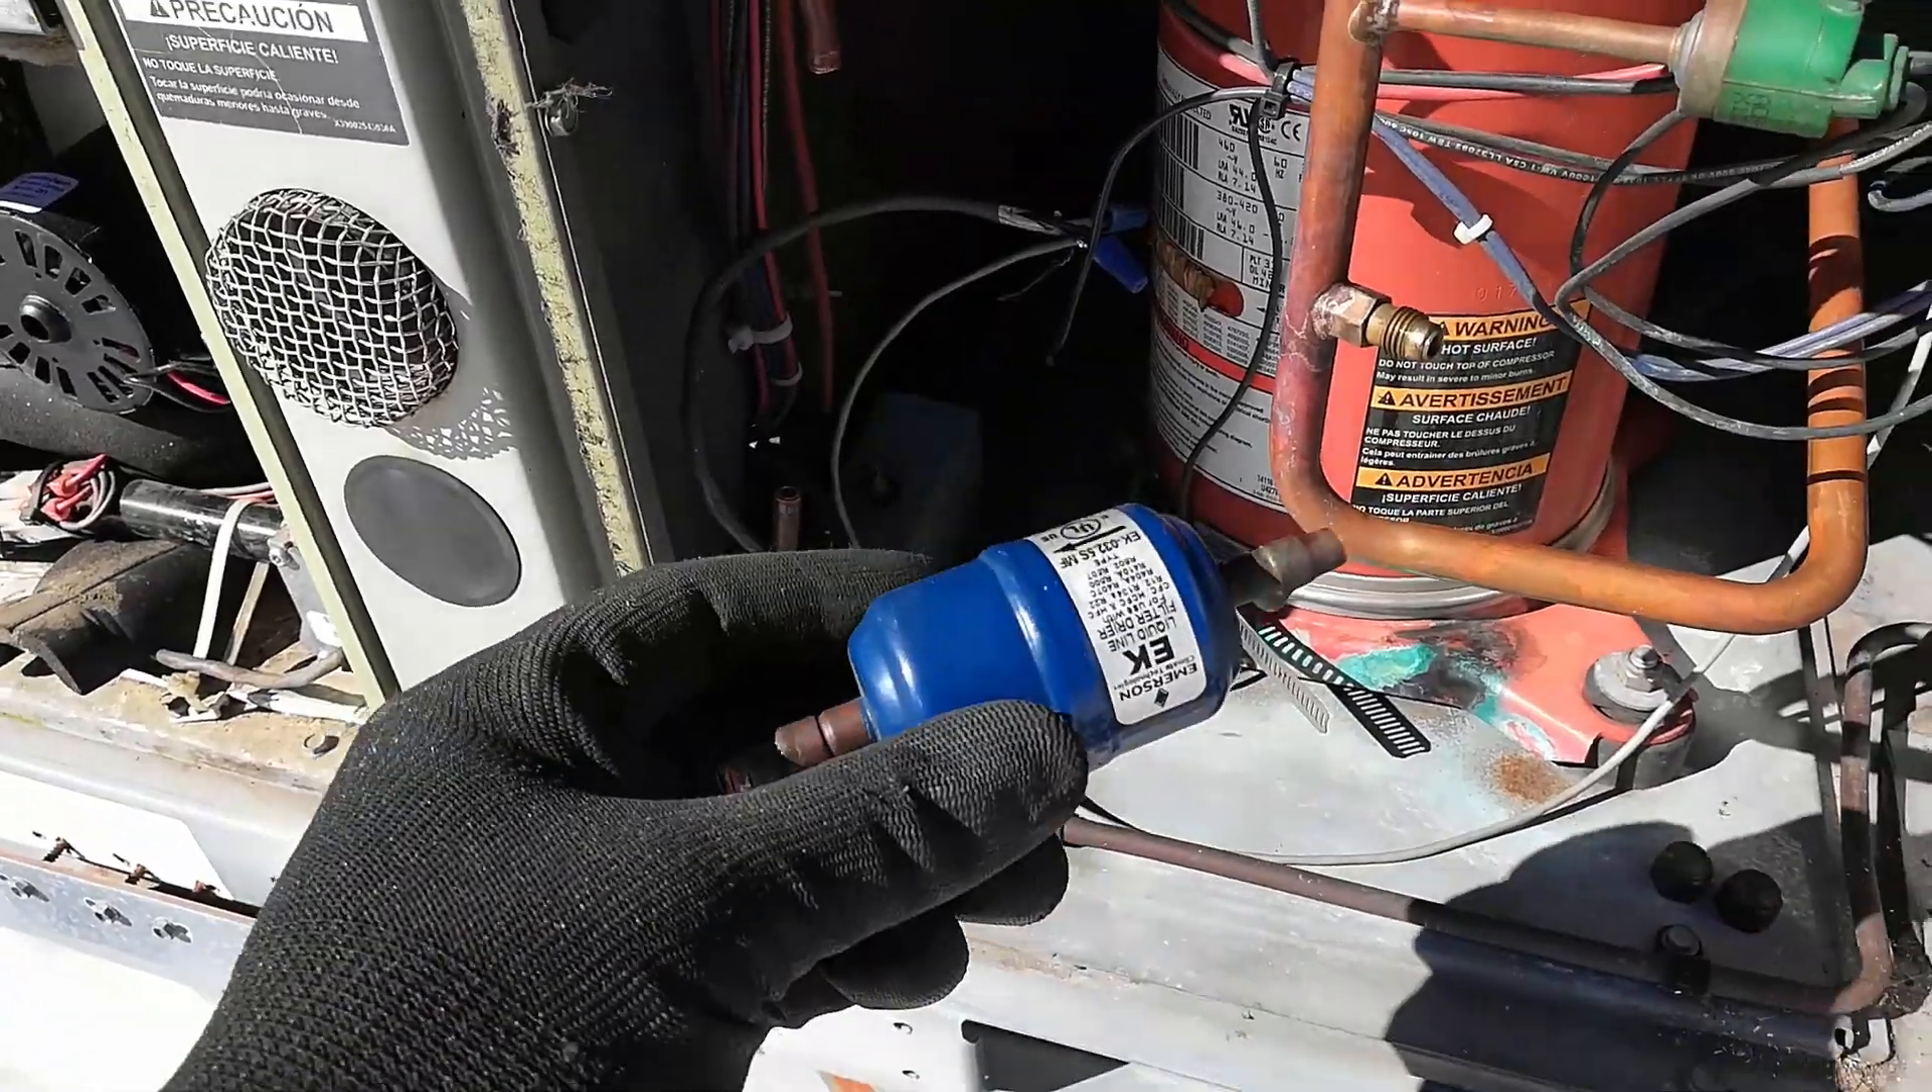So I got the dryer cut out.